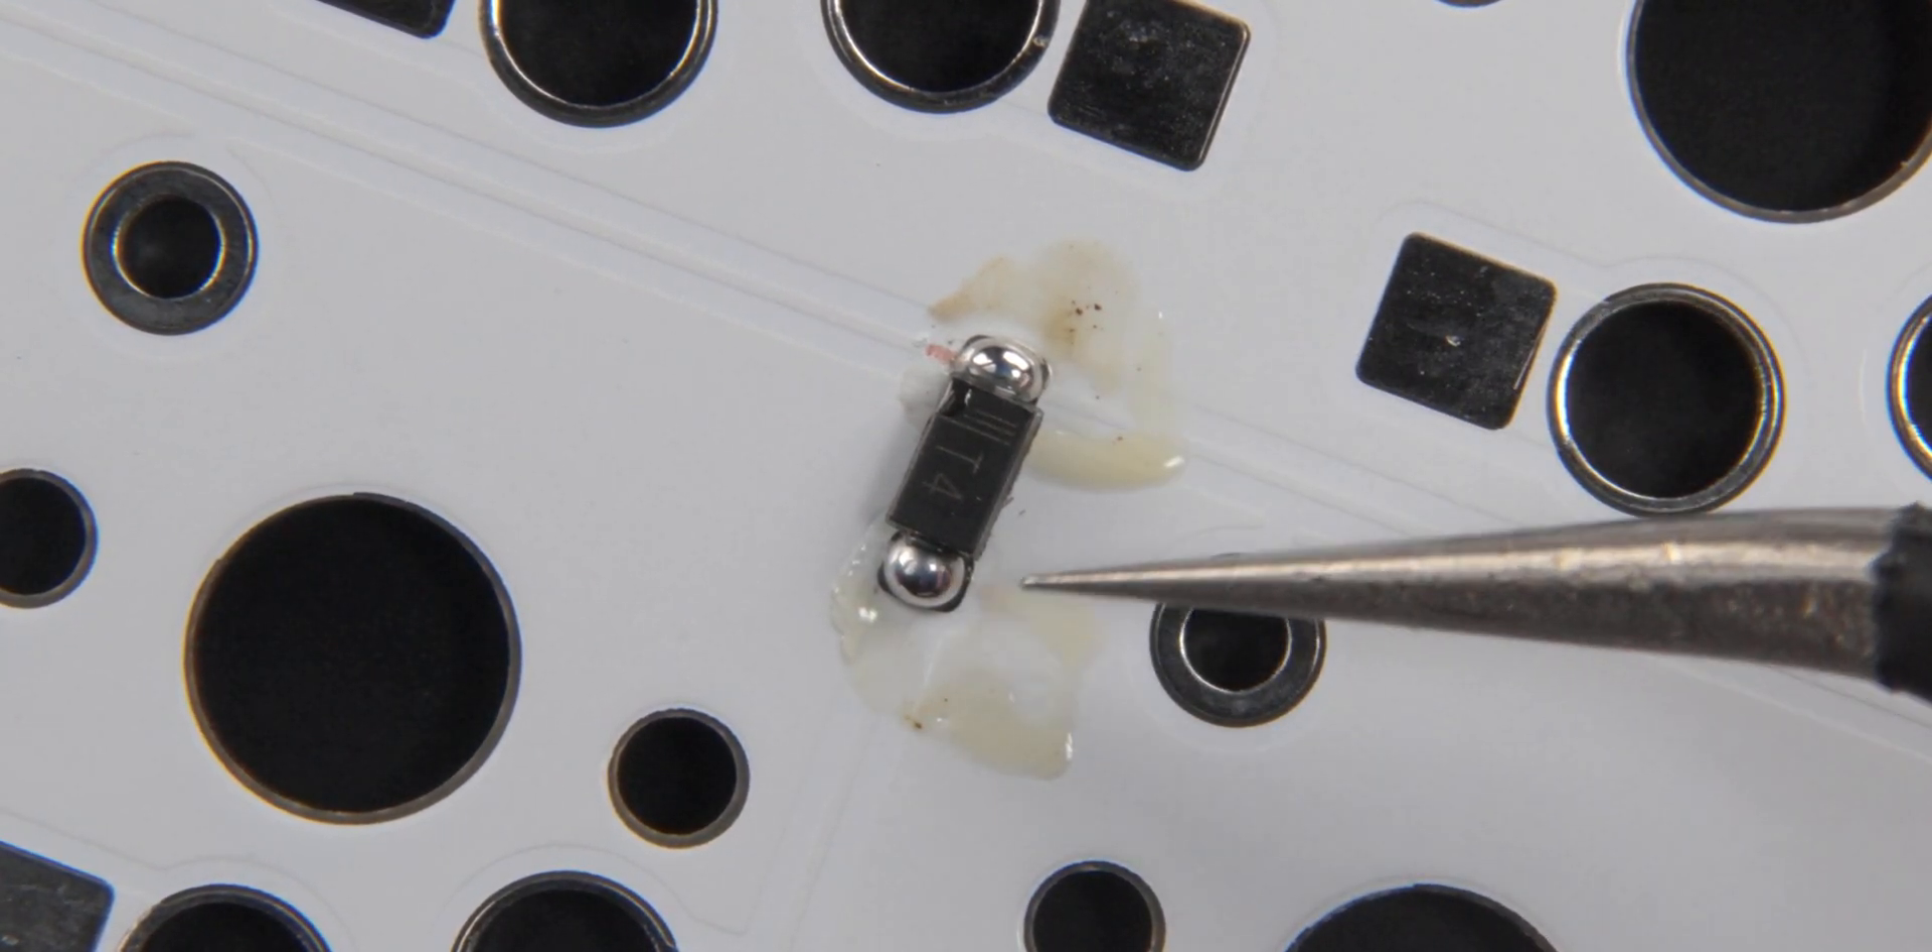That's now a fully connected diode. You can see that both pads are connected.